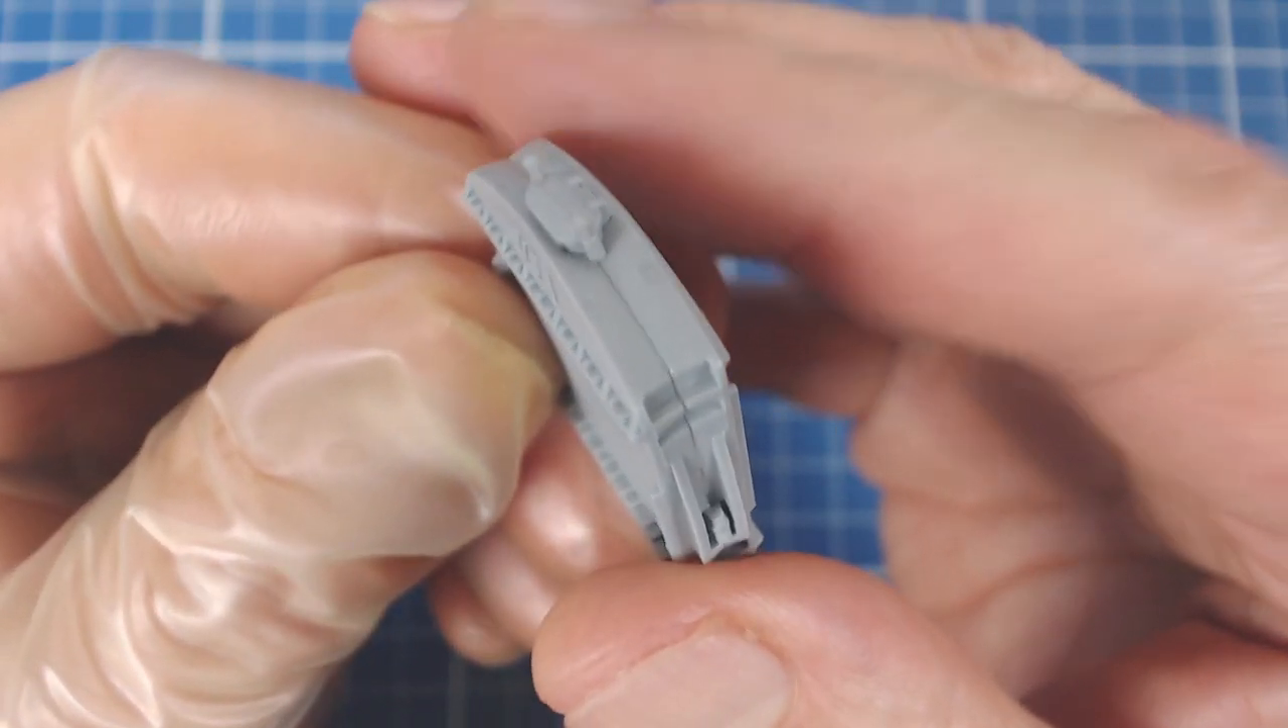However, the halves are poorly sculpted, and we're left with a nasty seam.